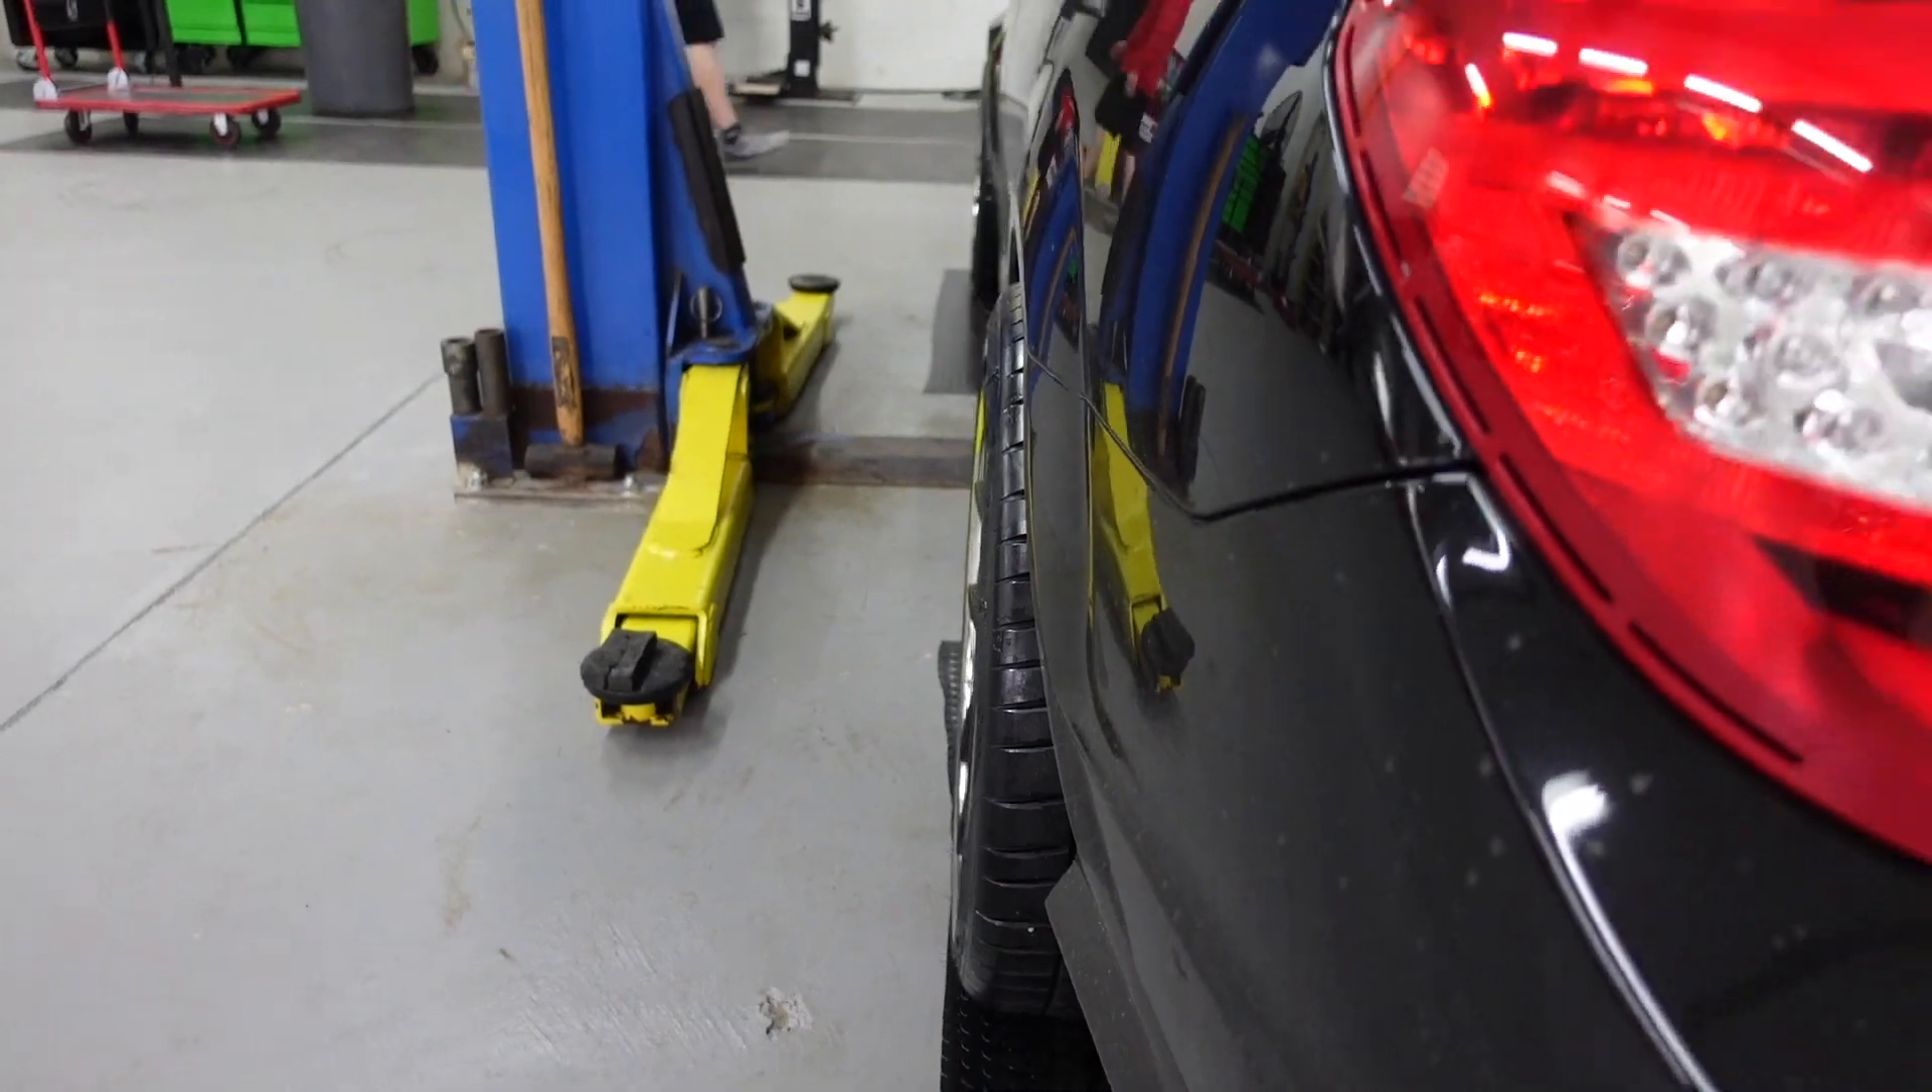Now the tire even slightly sticks out a little bit from the fender.